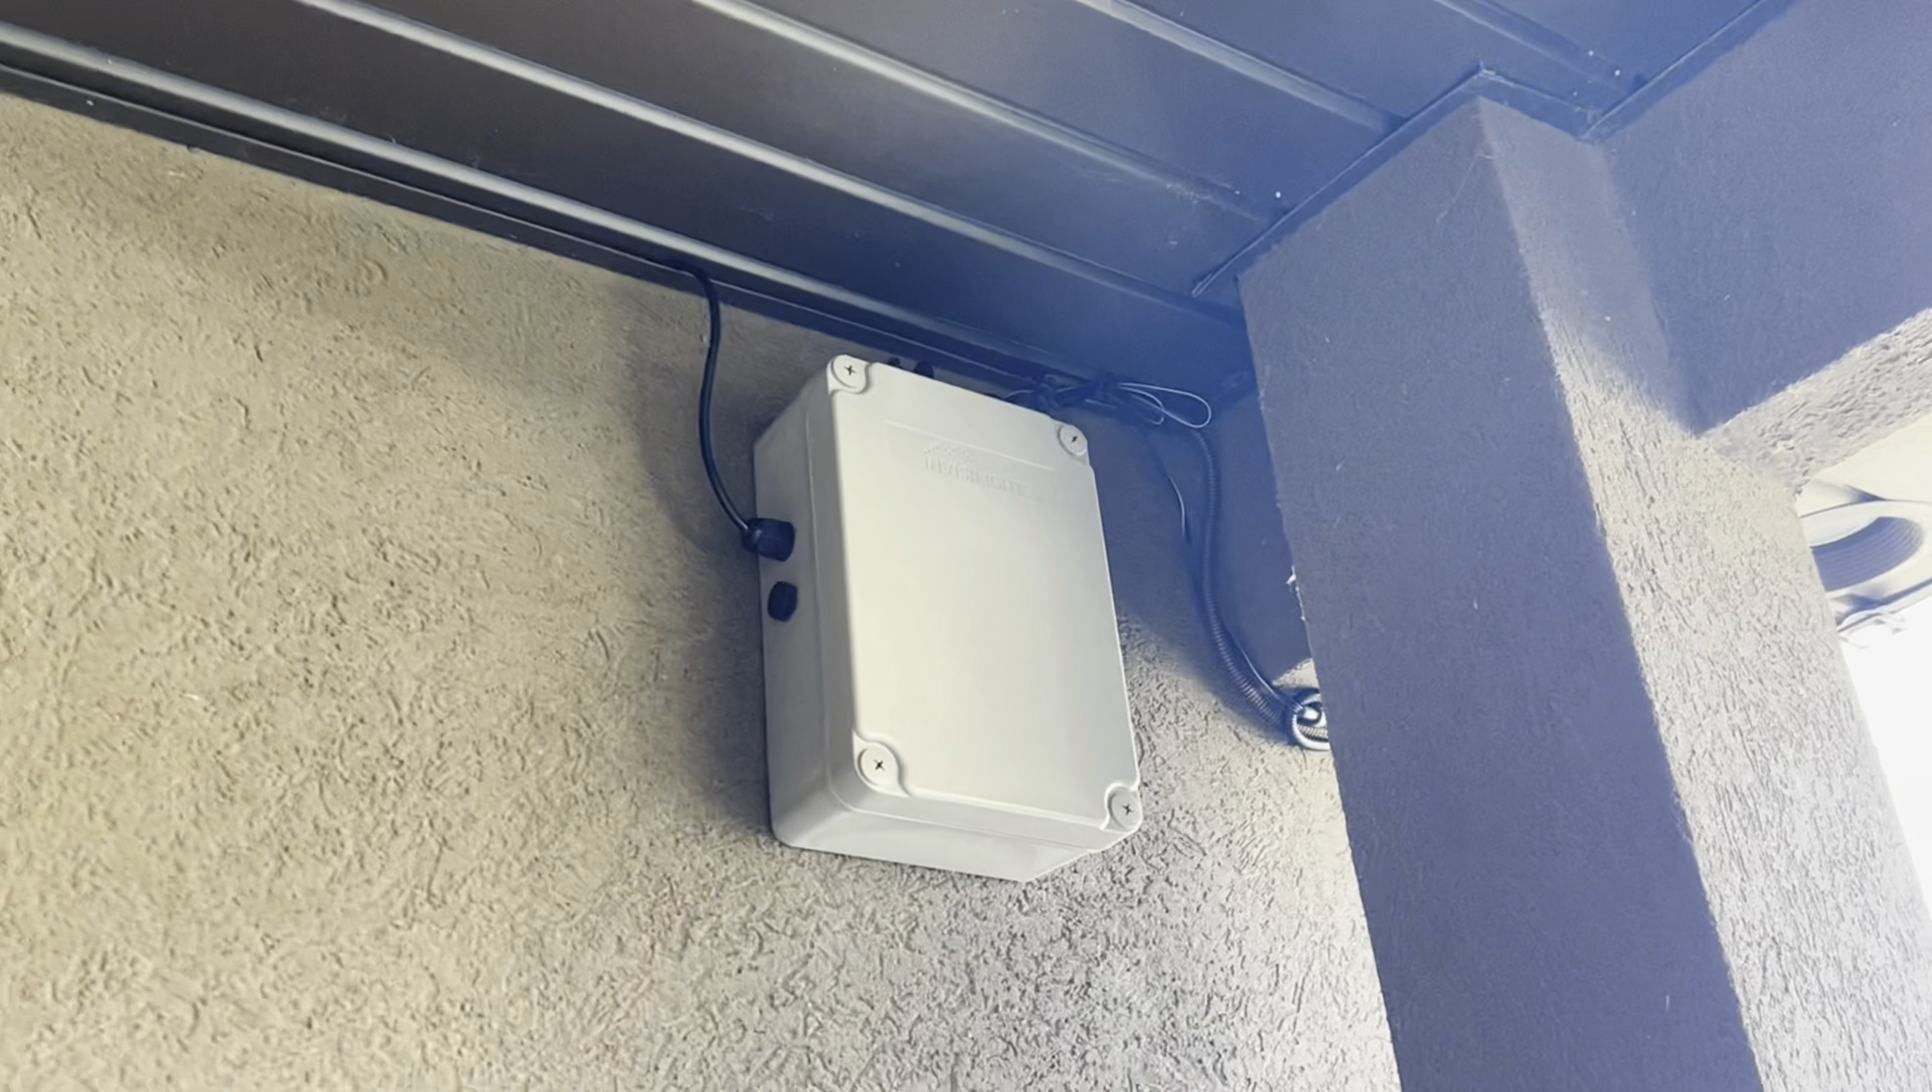This is what your Invisalites controller box should look like when finished. No loose wires, your wires securely tighten and fasten and put into place.